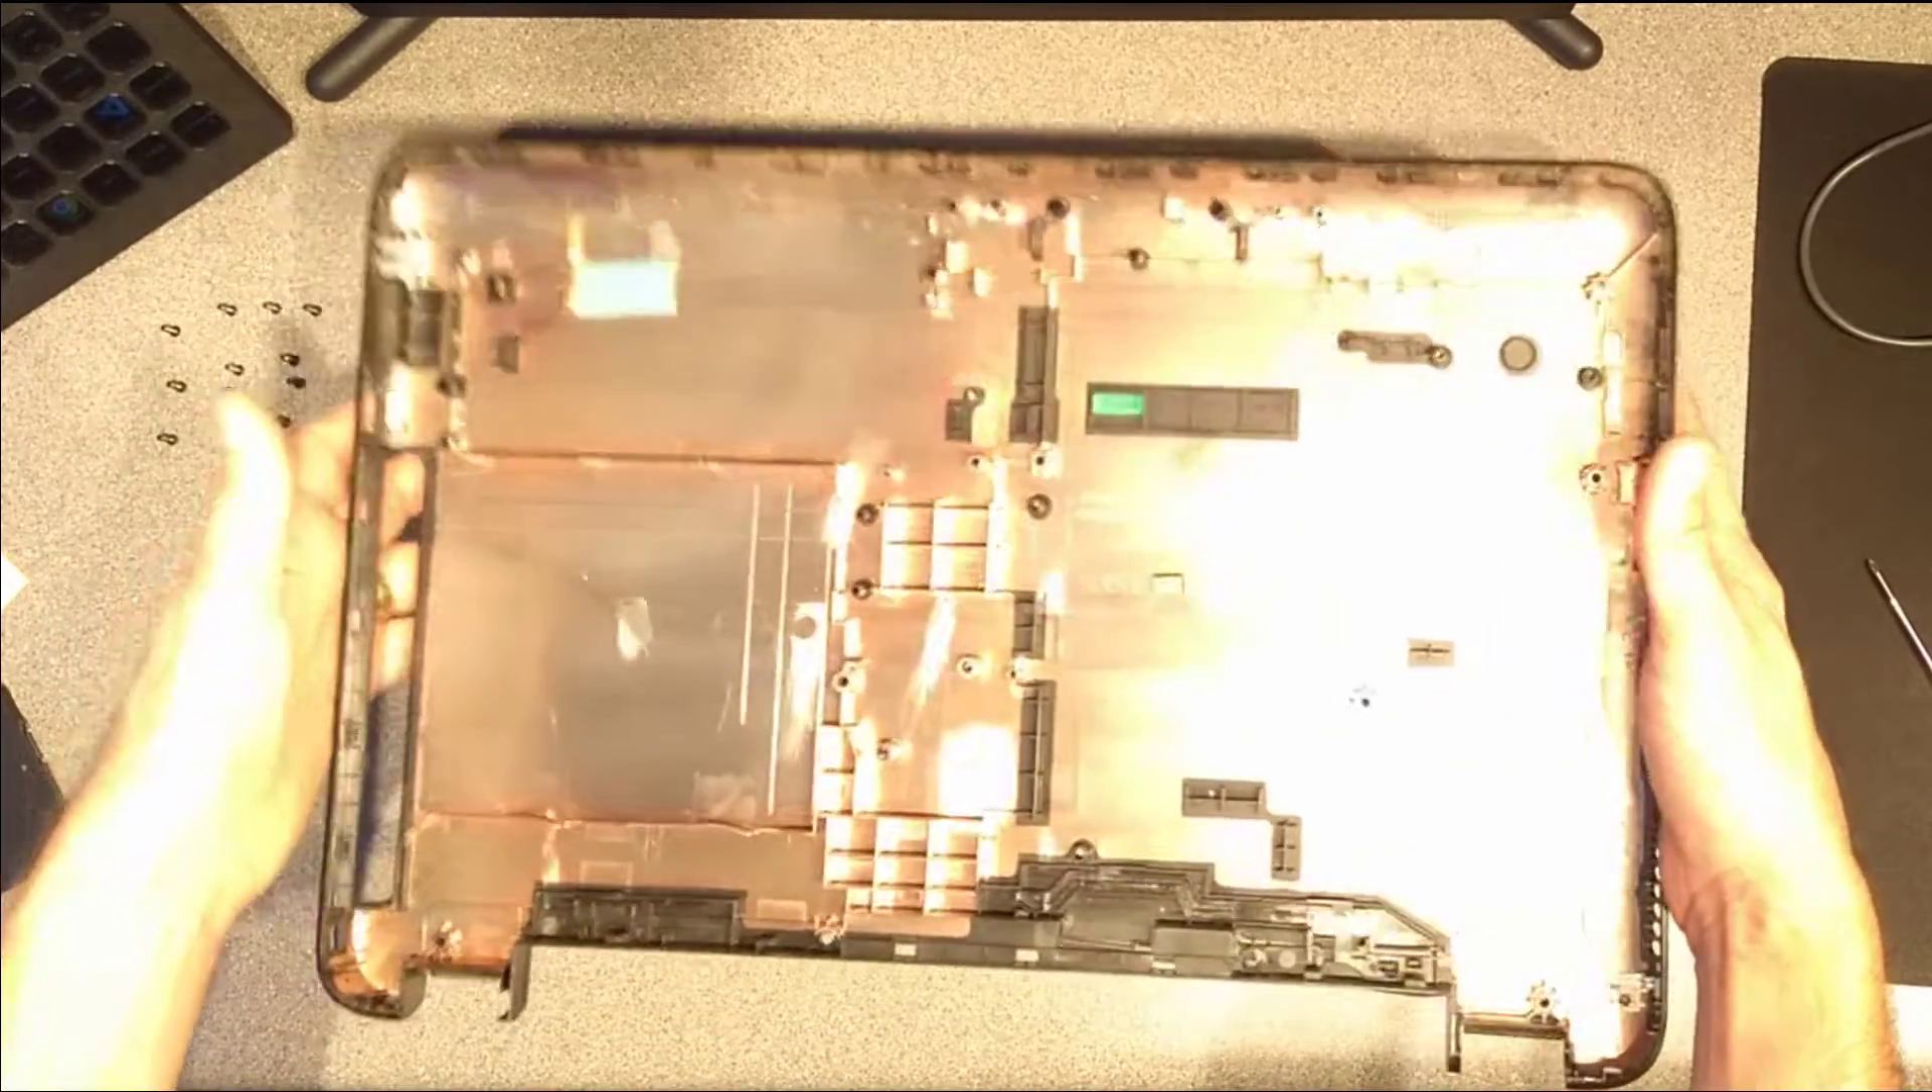And that is the underside of the laptop removed.